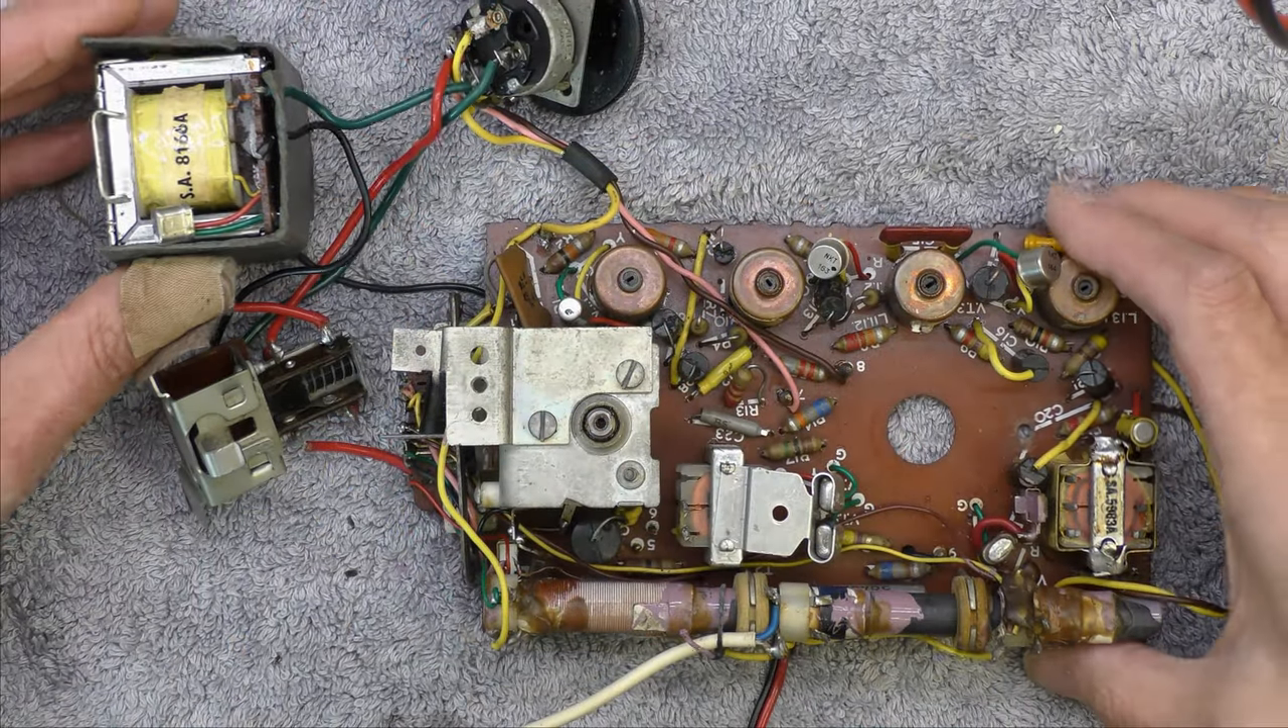Well here's the complete guts out on the table.